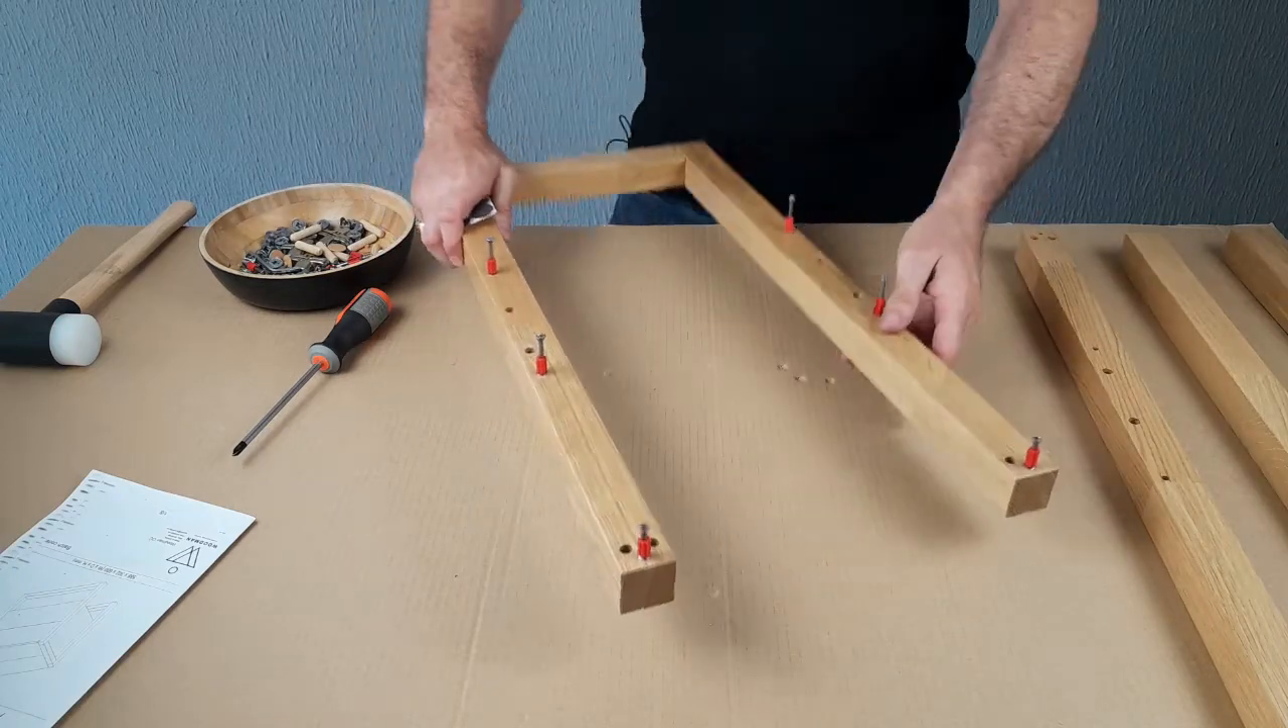Right, so the cam pins are in.